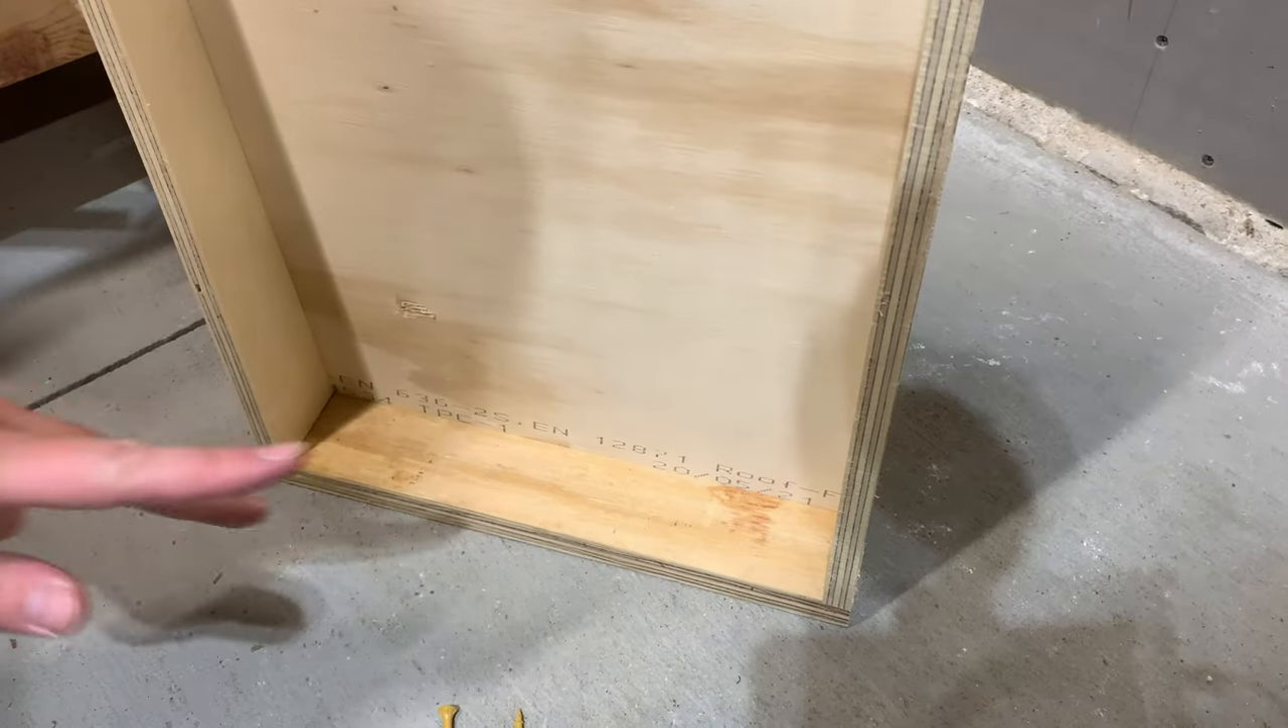Alright so now I got the shelf kind of made up I'm just going to start some screws in here and then I can lift this into place.